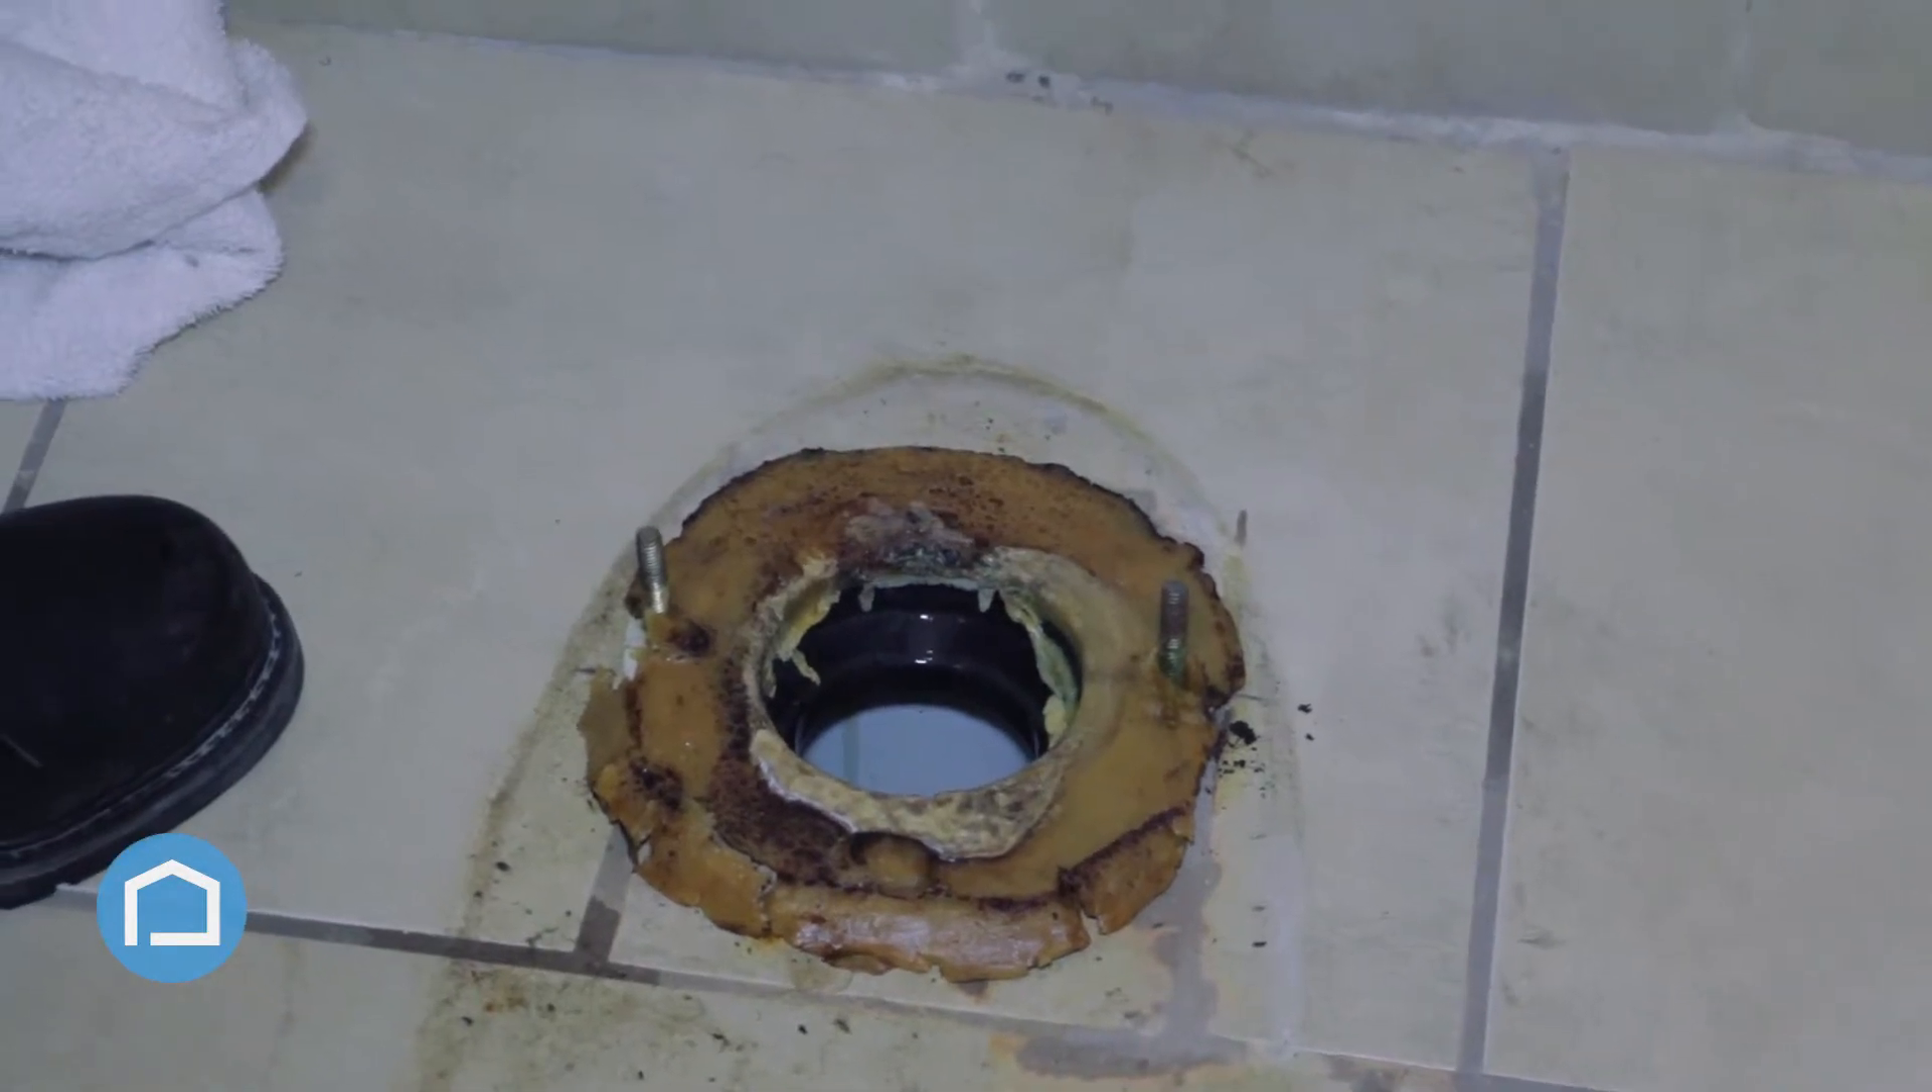So with the bowl removed, we'll have access to the old seal.